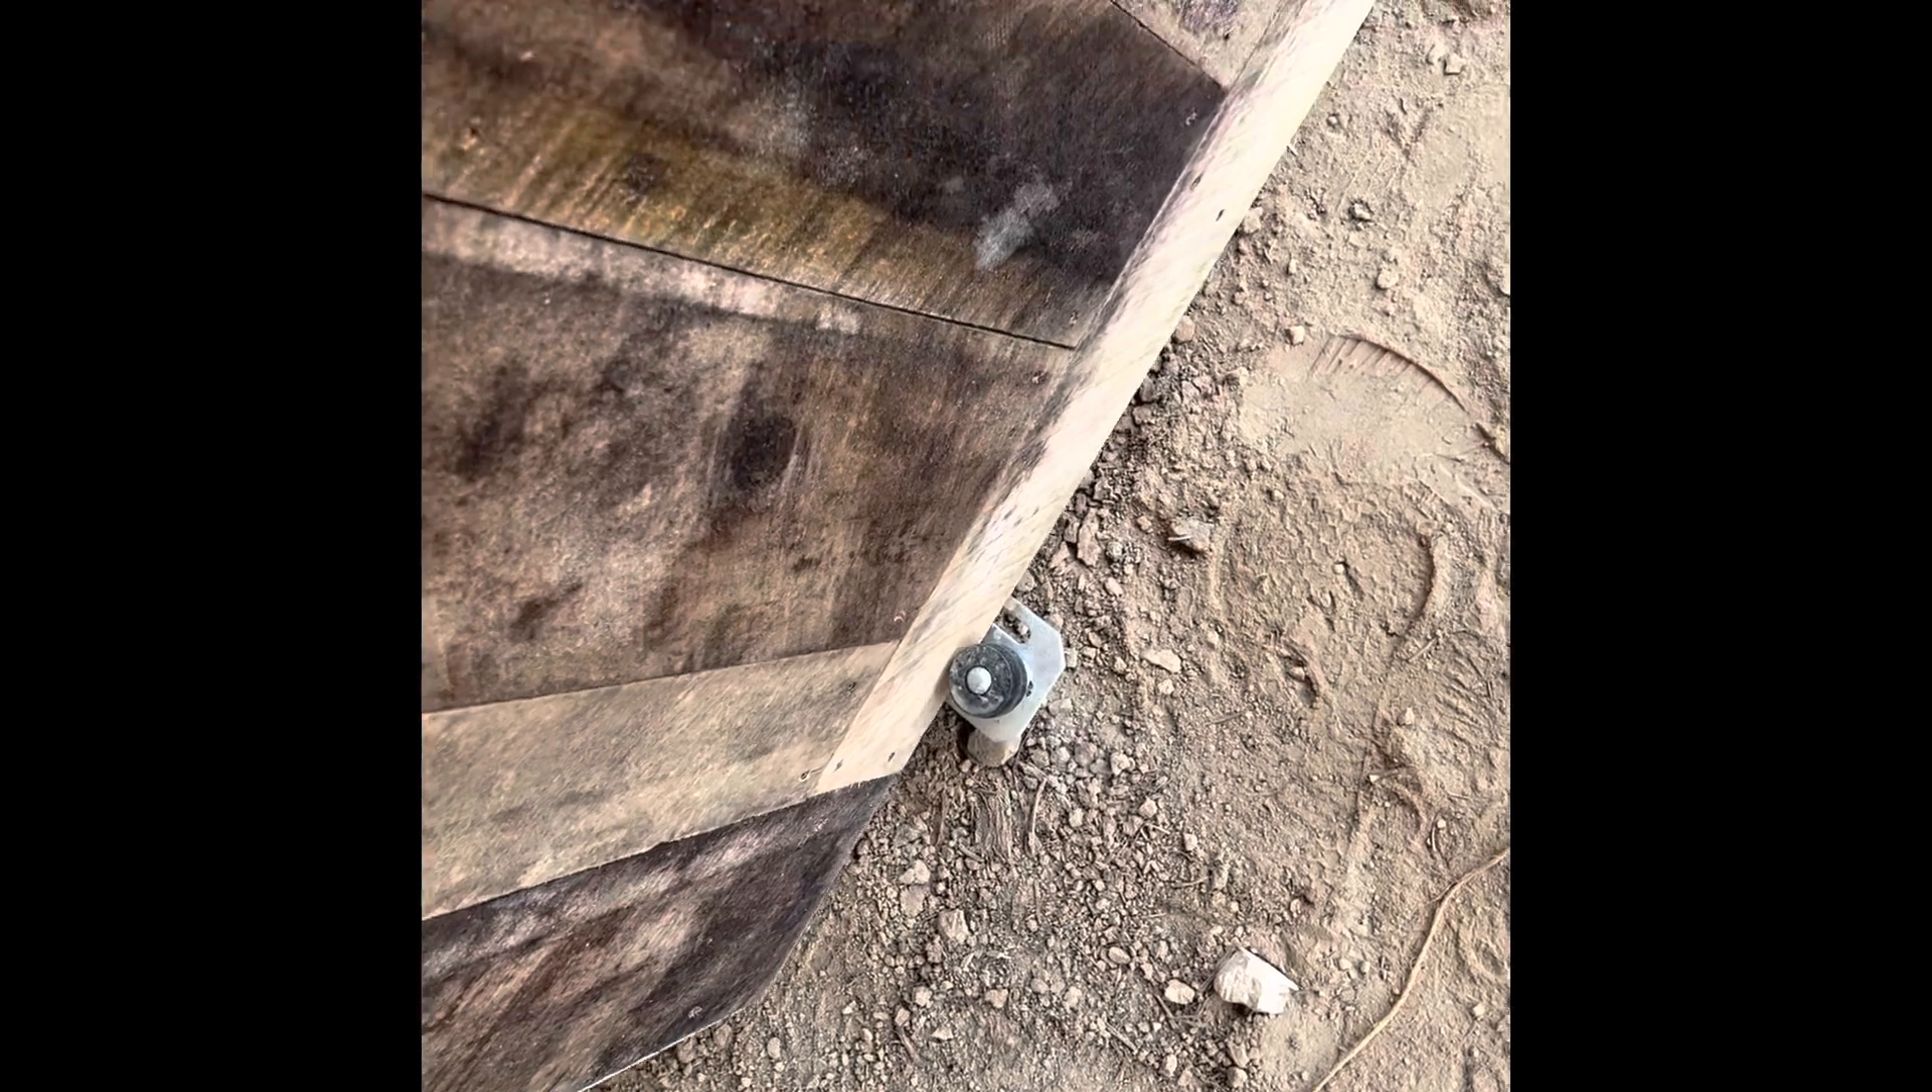We also put a stay roller here at the bottom.